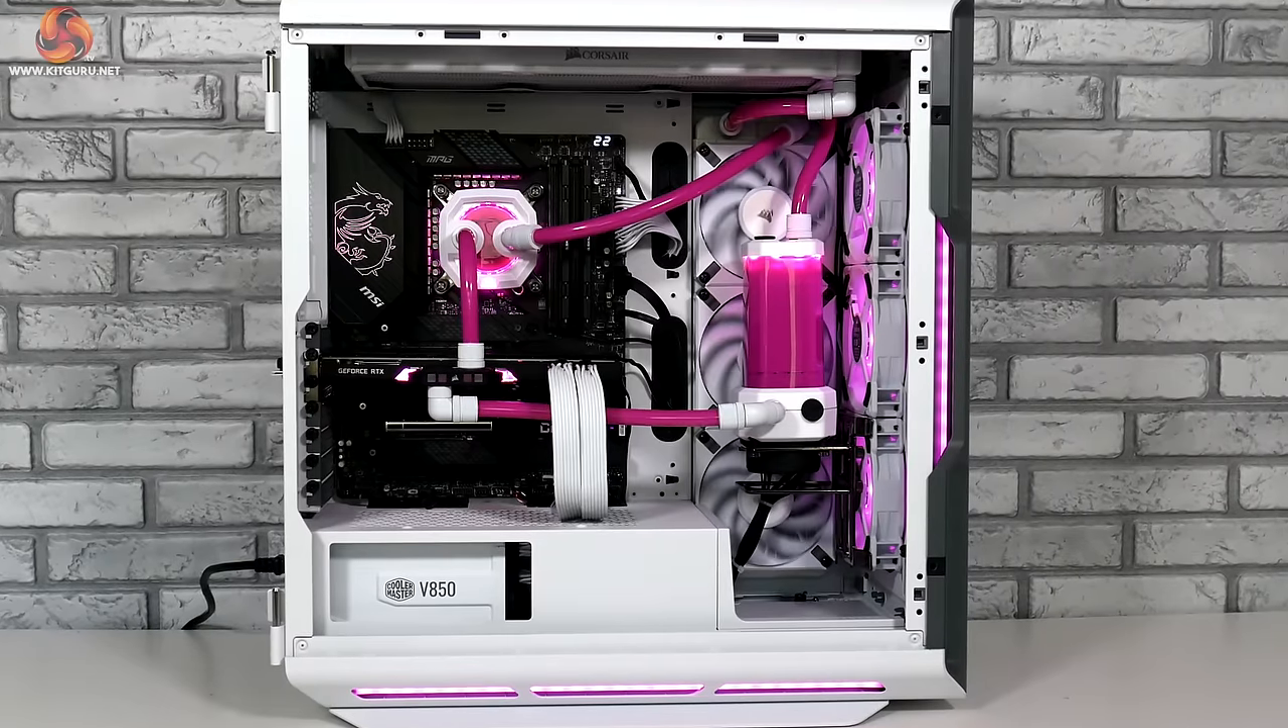So that's our custom loop all done and as I said earlier it really isn't as hard to do as you may think.